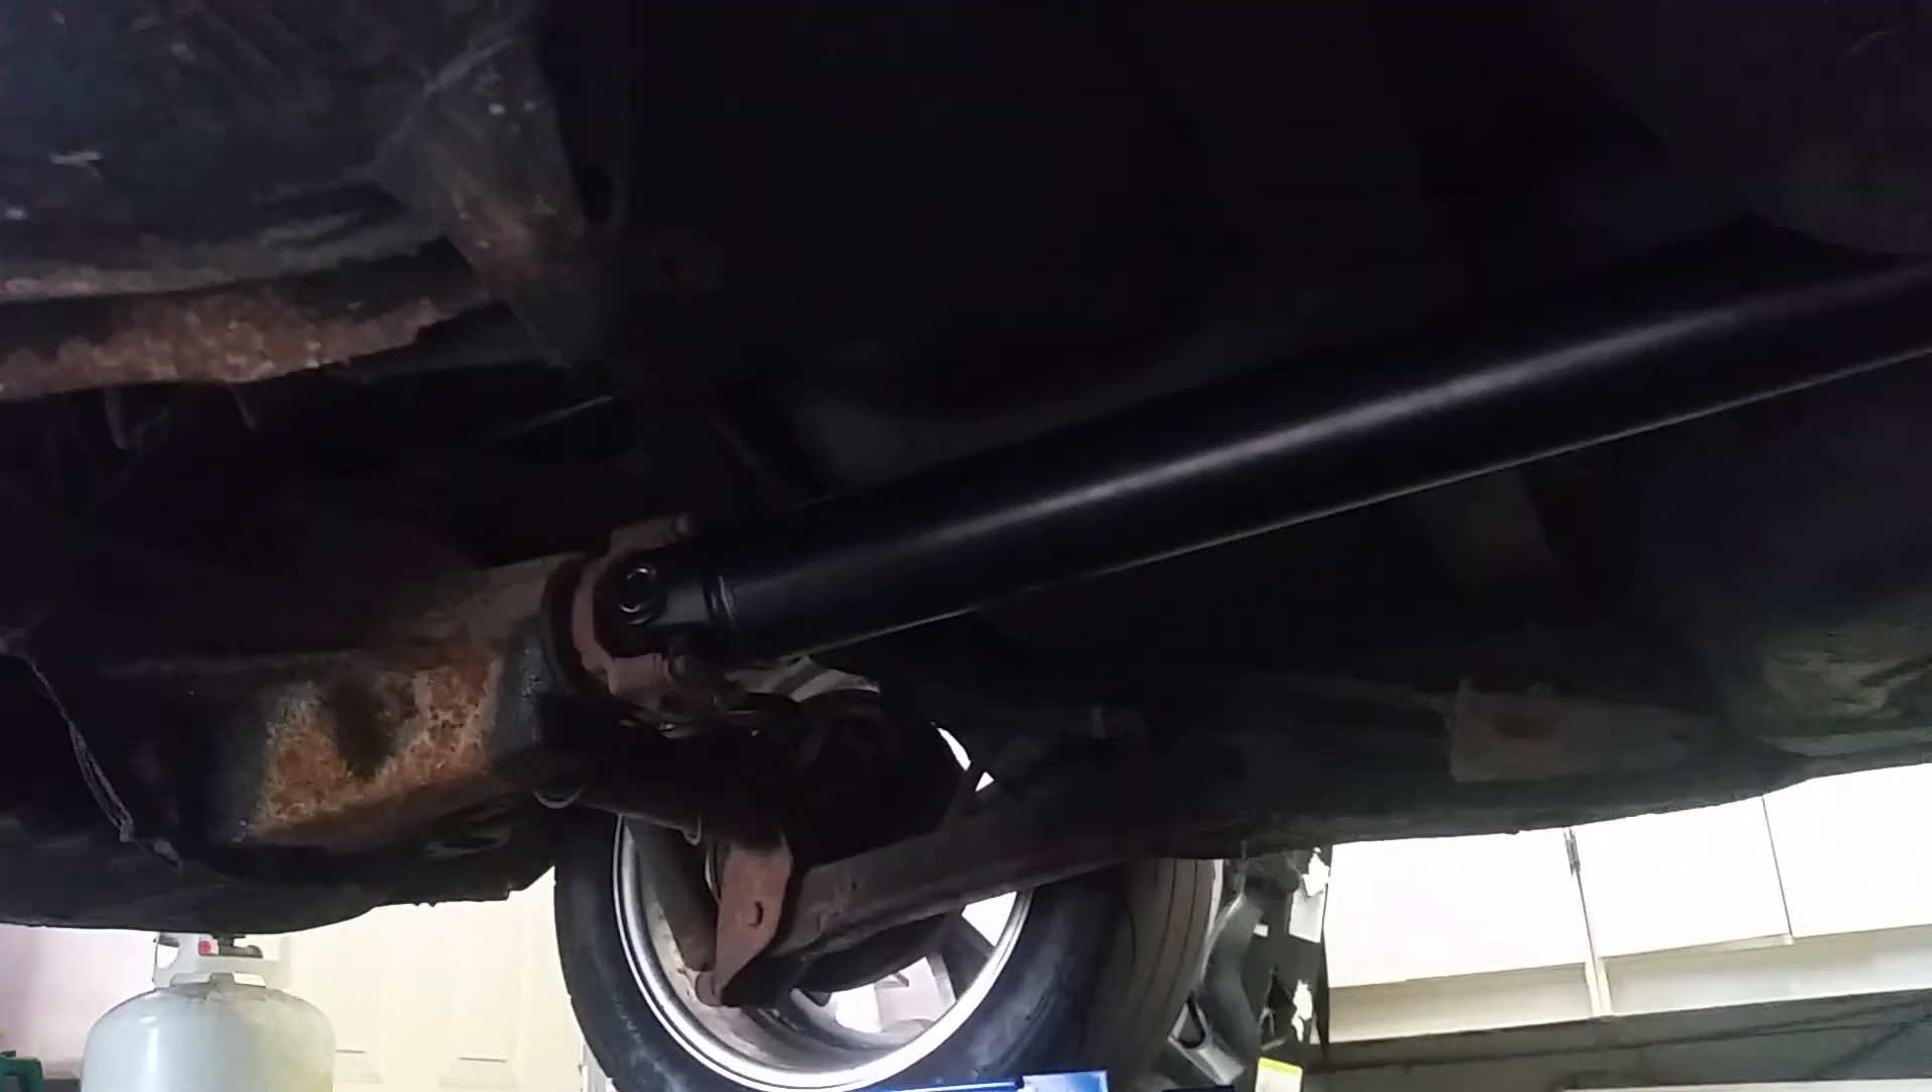Brand new drive shaft all installed.